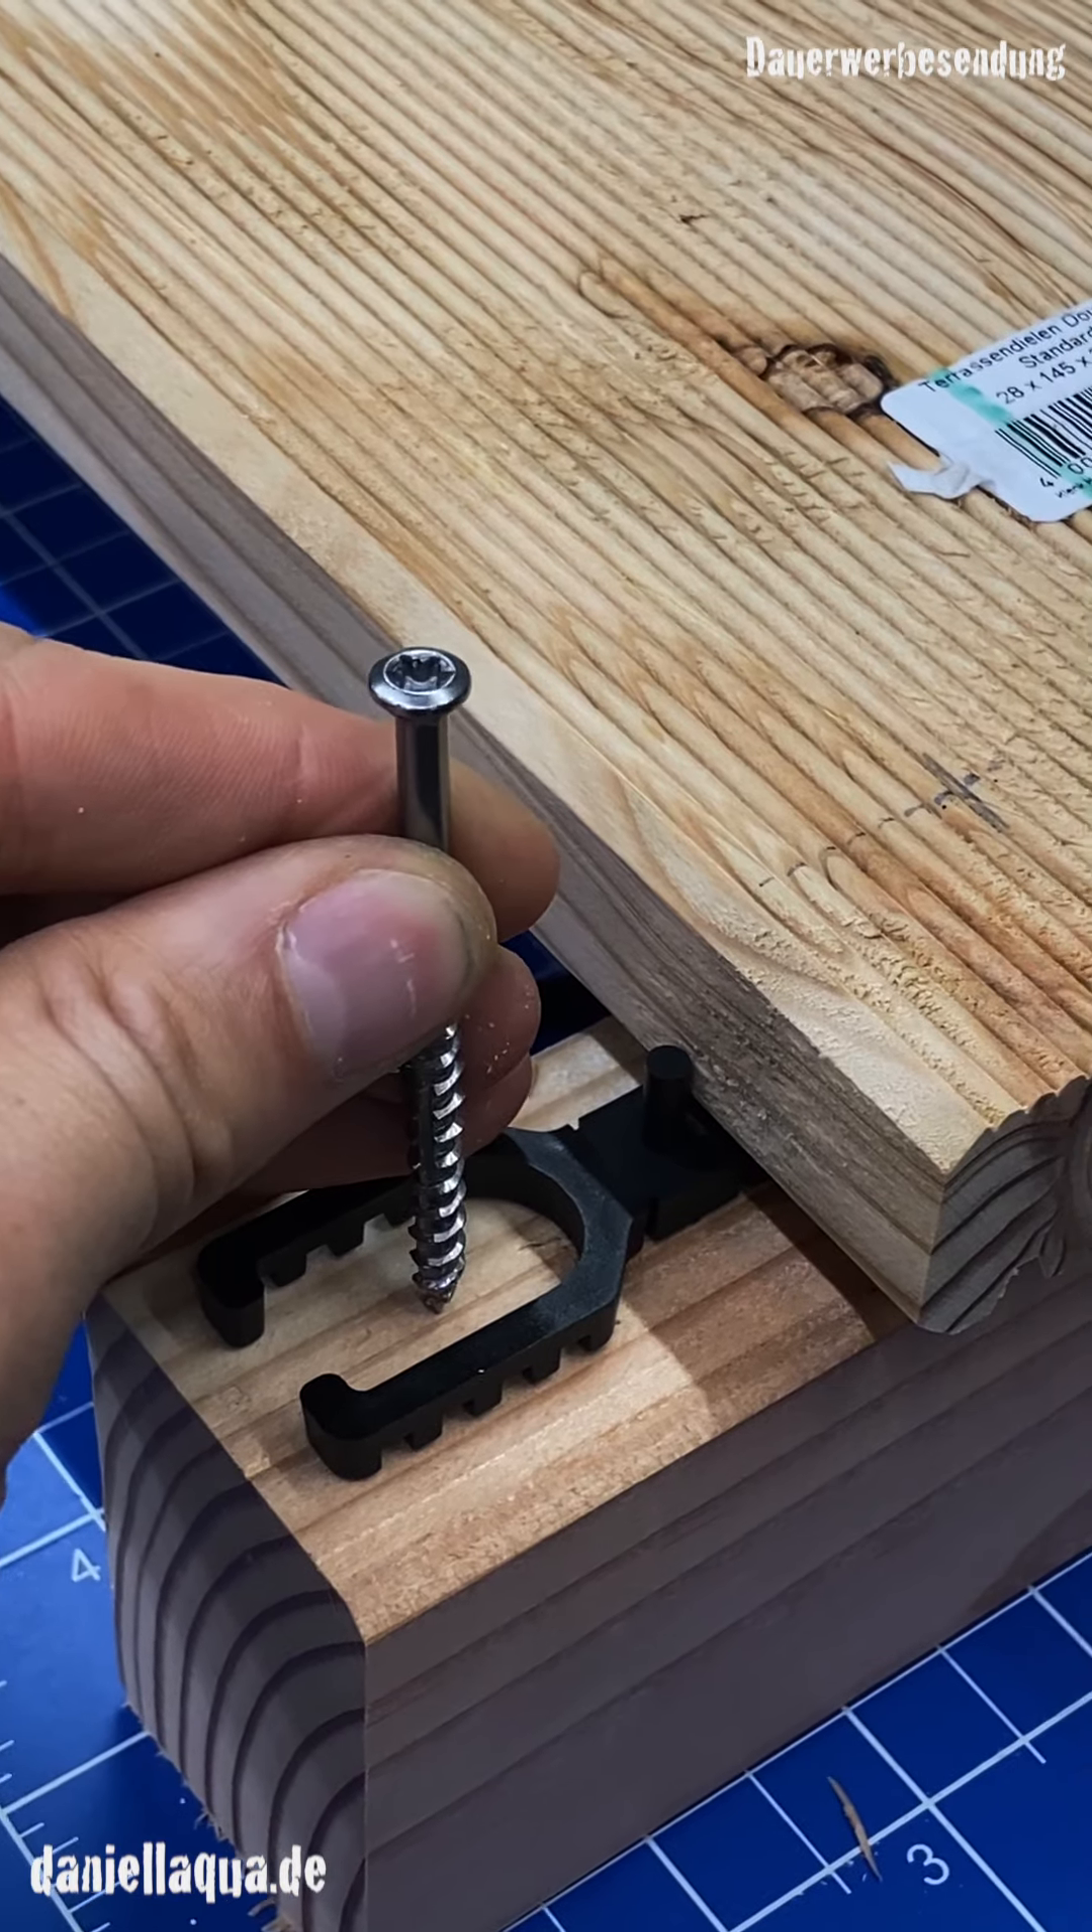So, und jetzt habe ich diese Abstandshalter hier platziert.